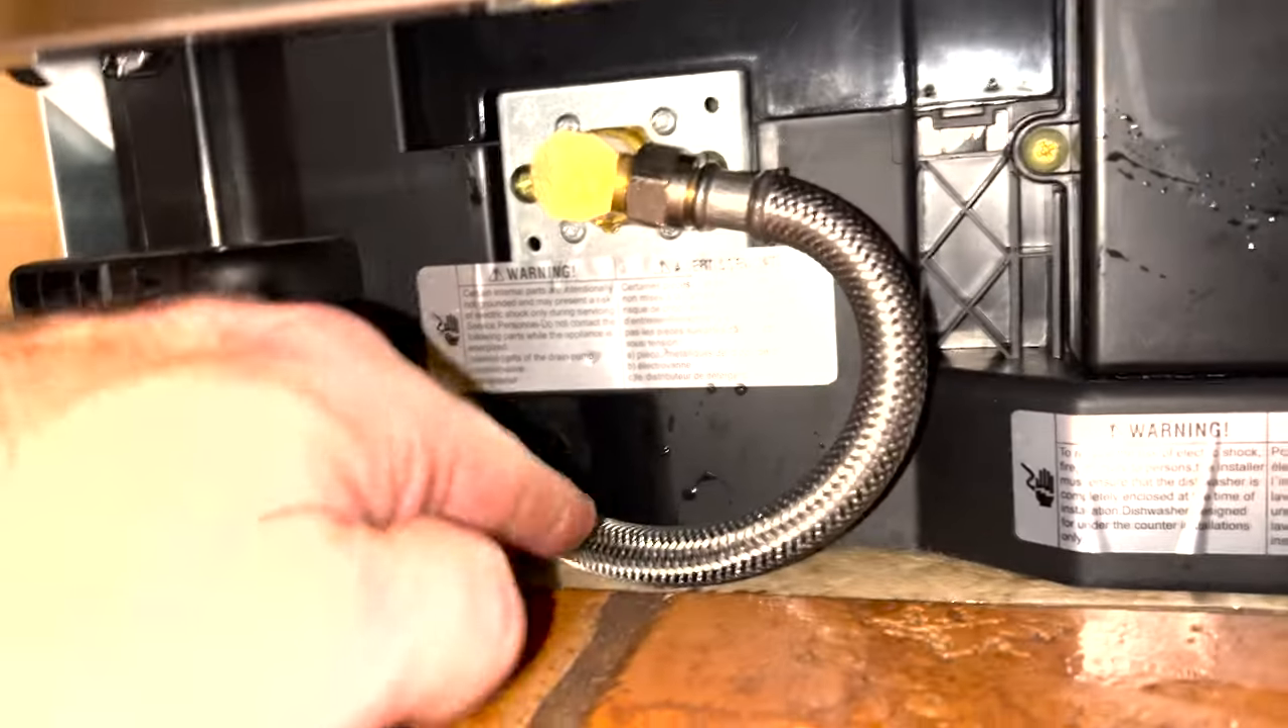I've got the fill line connected there. This is all tightened up. On this brass piece that goes into the machine, make sure you put thread tape on there so it doesn't leak later.